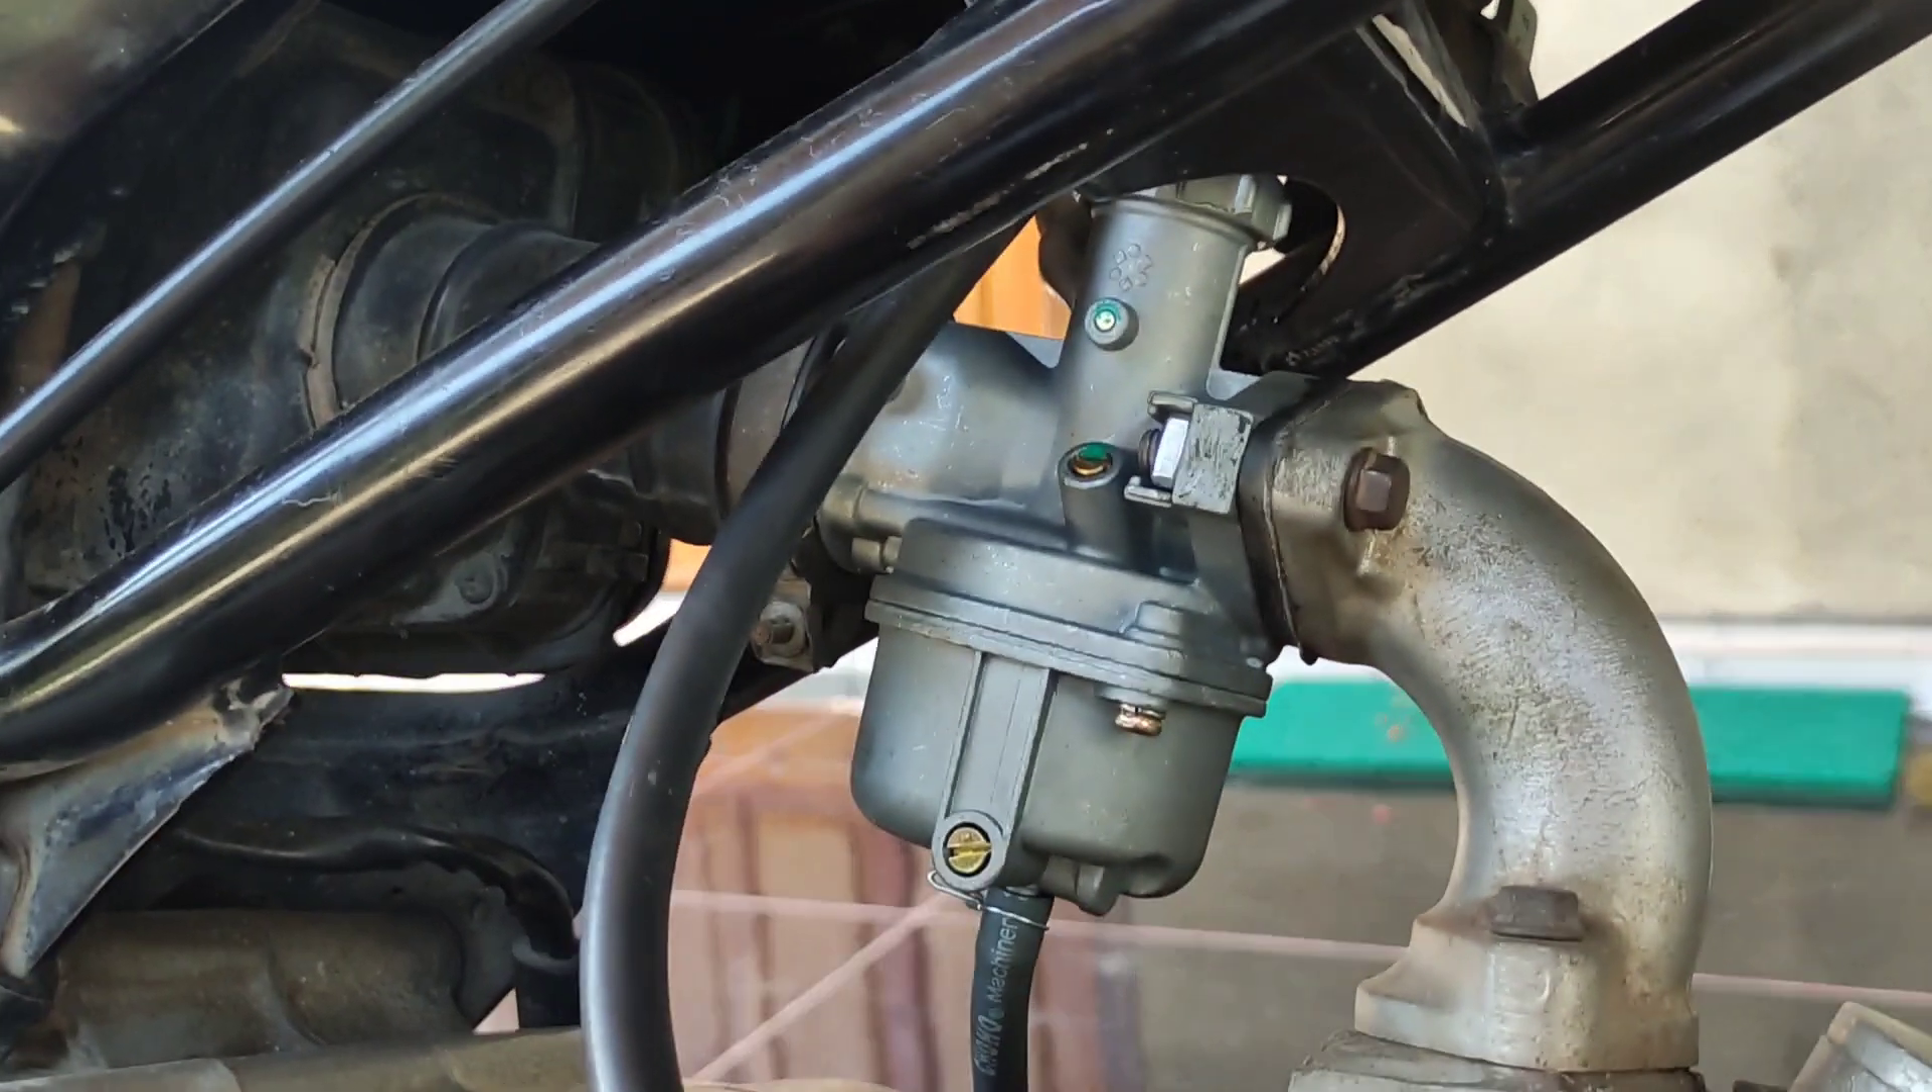Karburatornya Sudah terpasang Dan ini habis saya tes Alhasil normal.